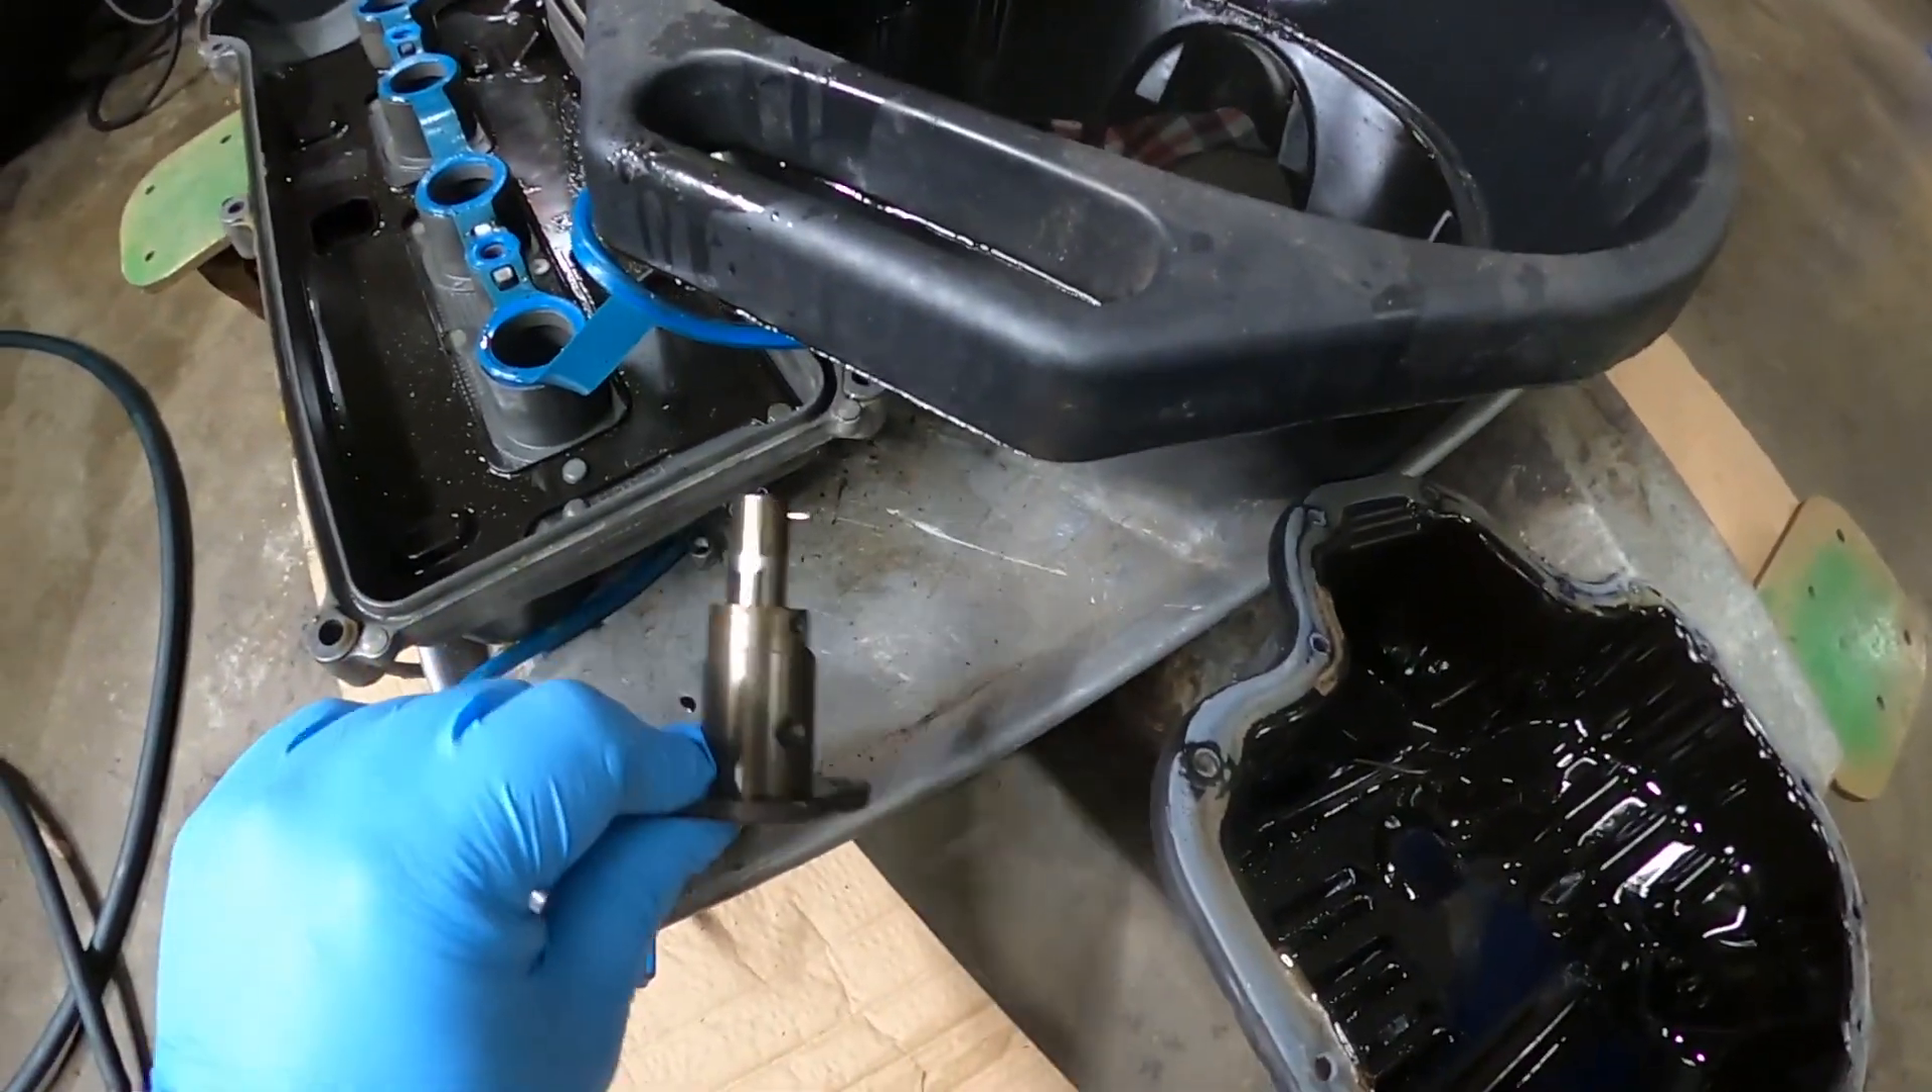I just removed the tensioner here's my tensioner and i'm gonna remove the water pump.